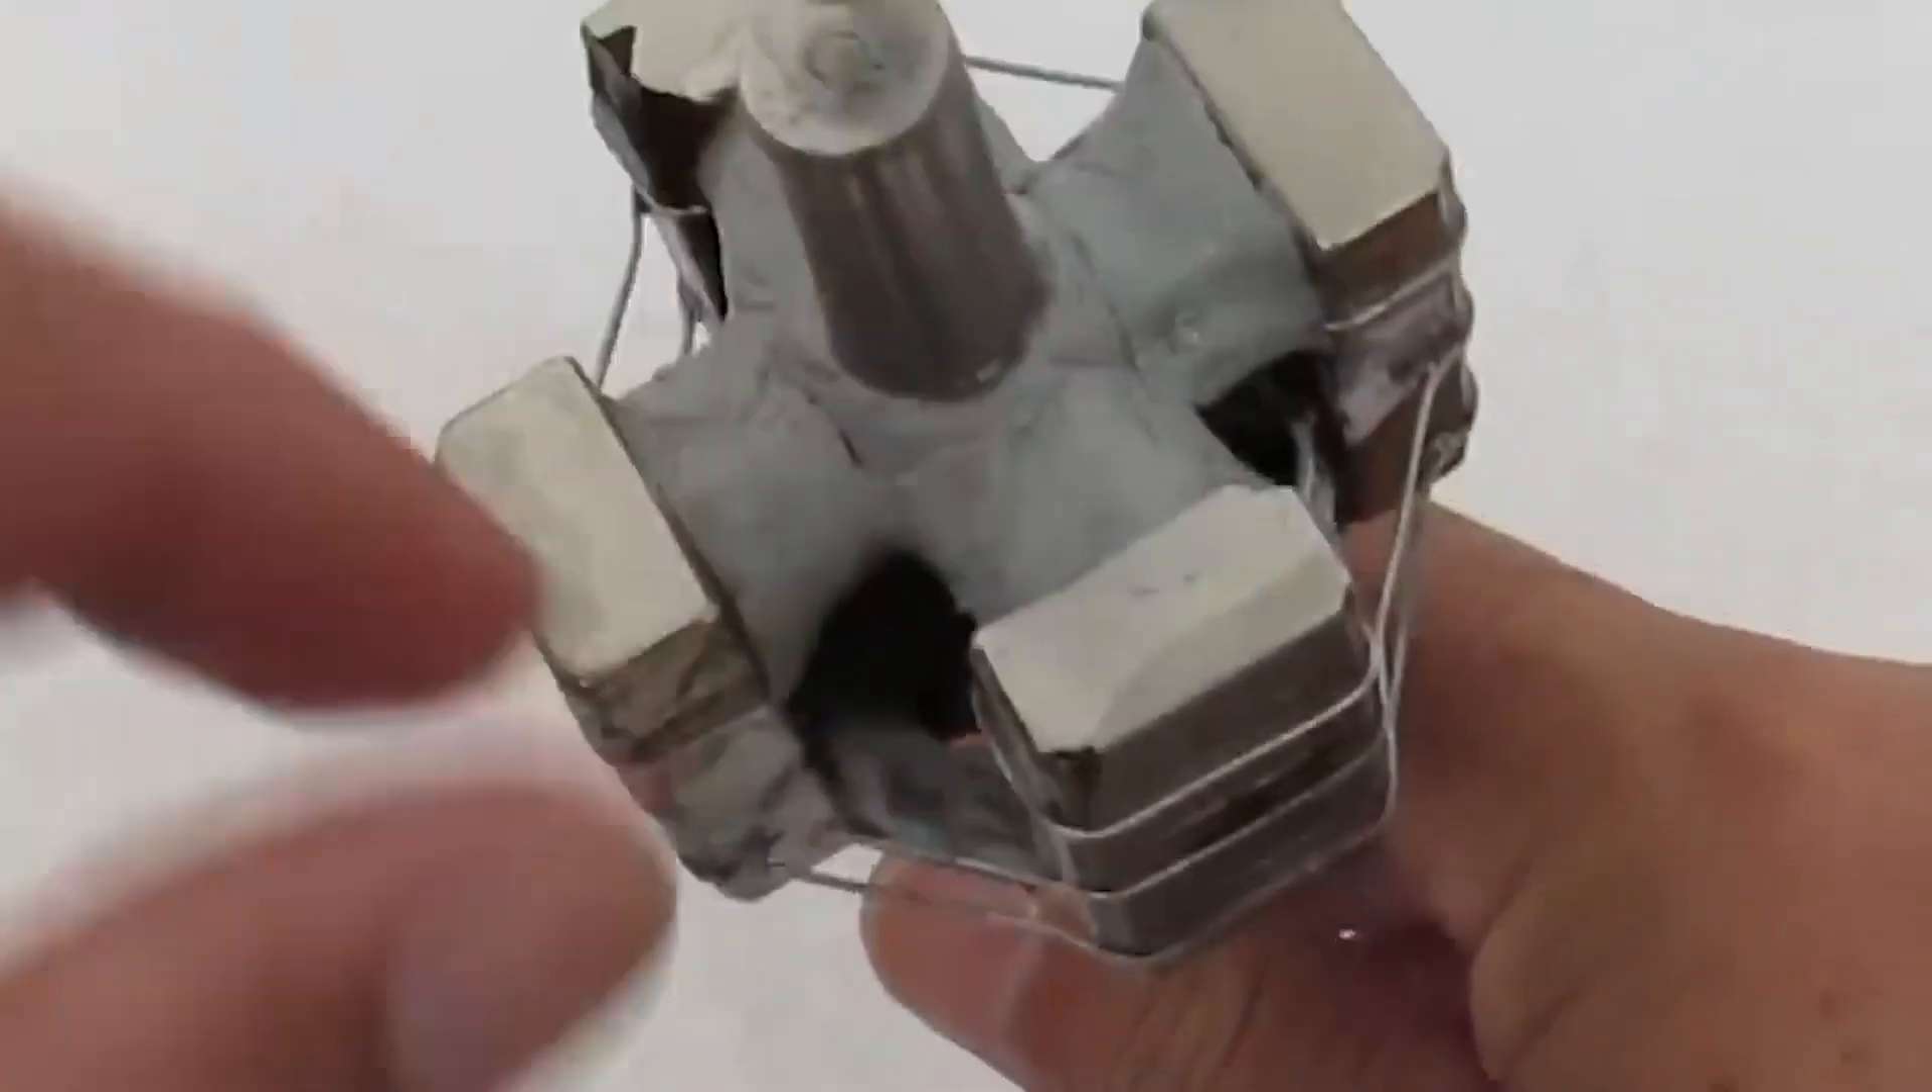So our magnetic rotor is ready. It is here reinforced with epoxy paste and wire.